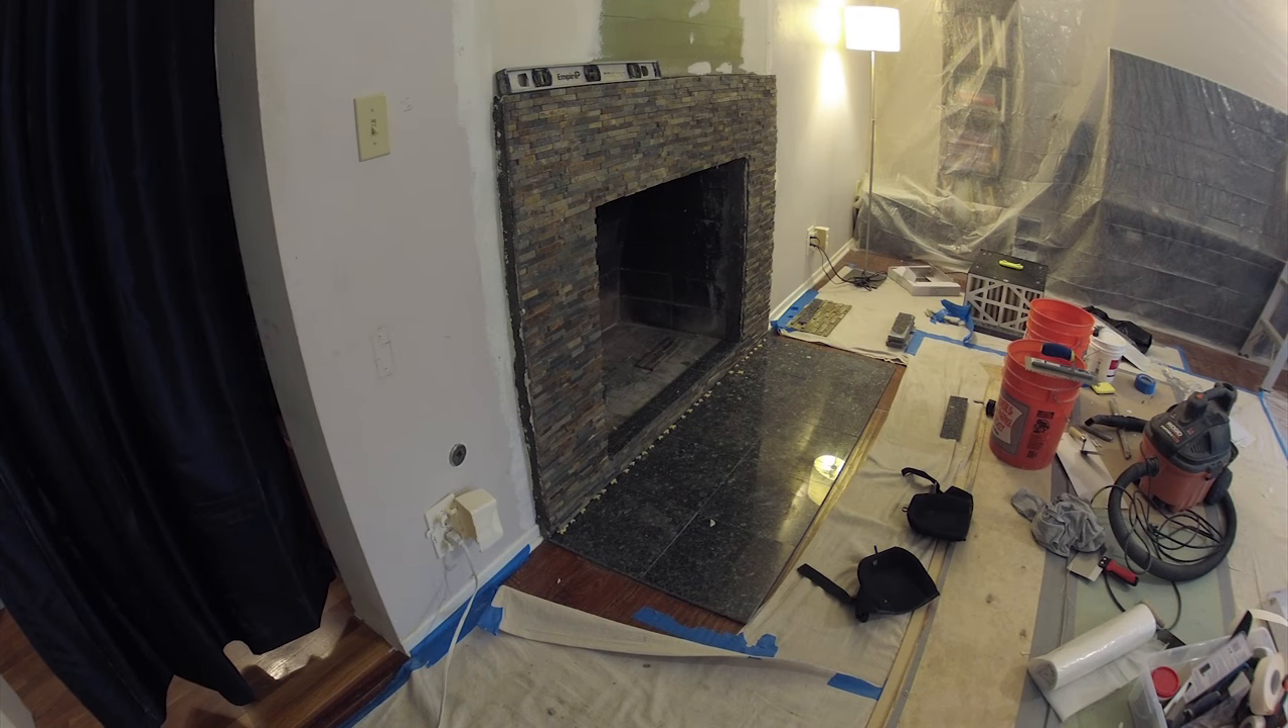So there you see he's pretty quickly built out the whole front facade of the fireplace with this stone tile that we picked out.